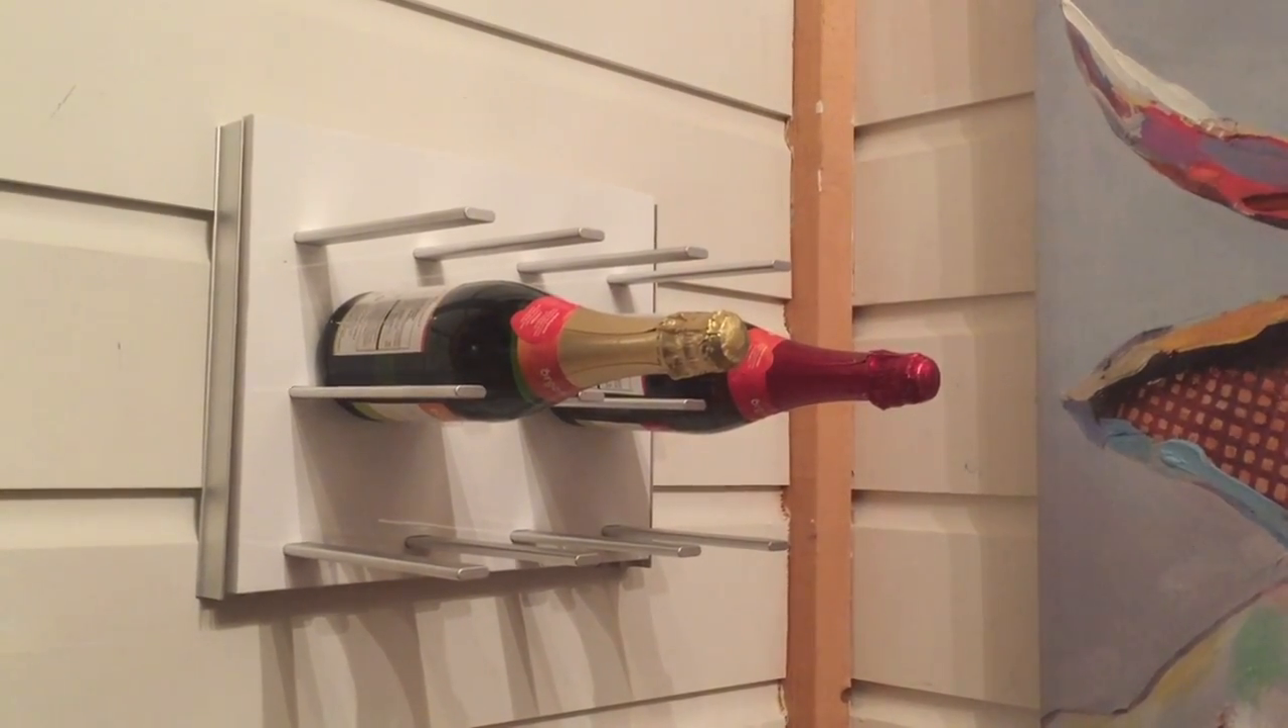I've popped the Stacked wine holder on the wall and it's all ready to go.